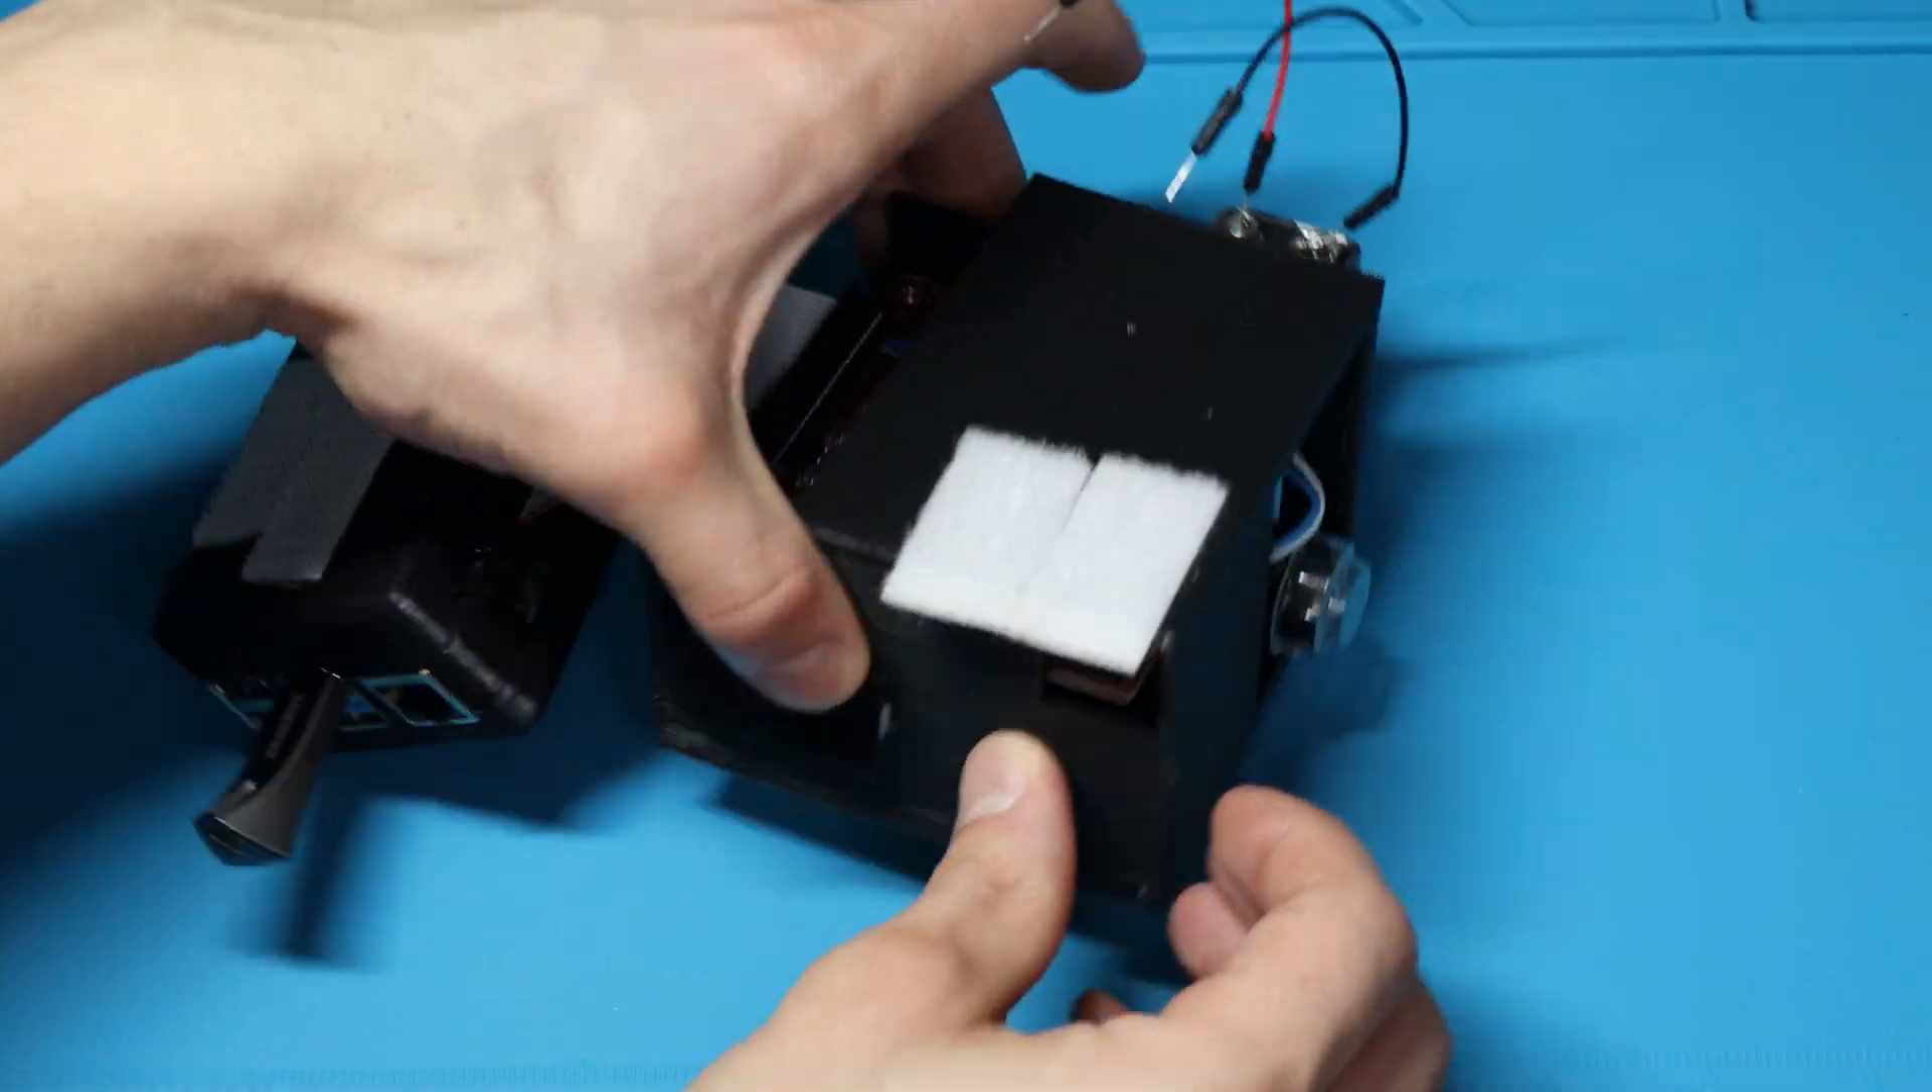I attached the velcro straps to keep the projector in place.